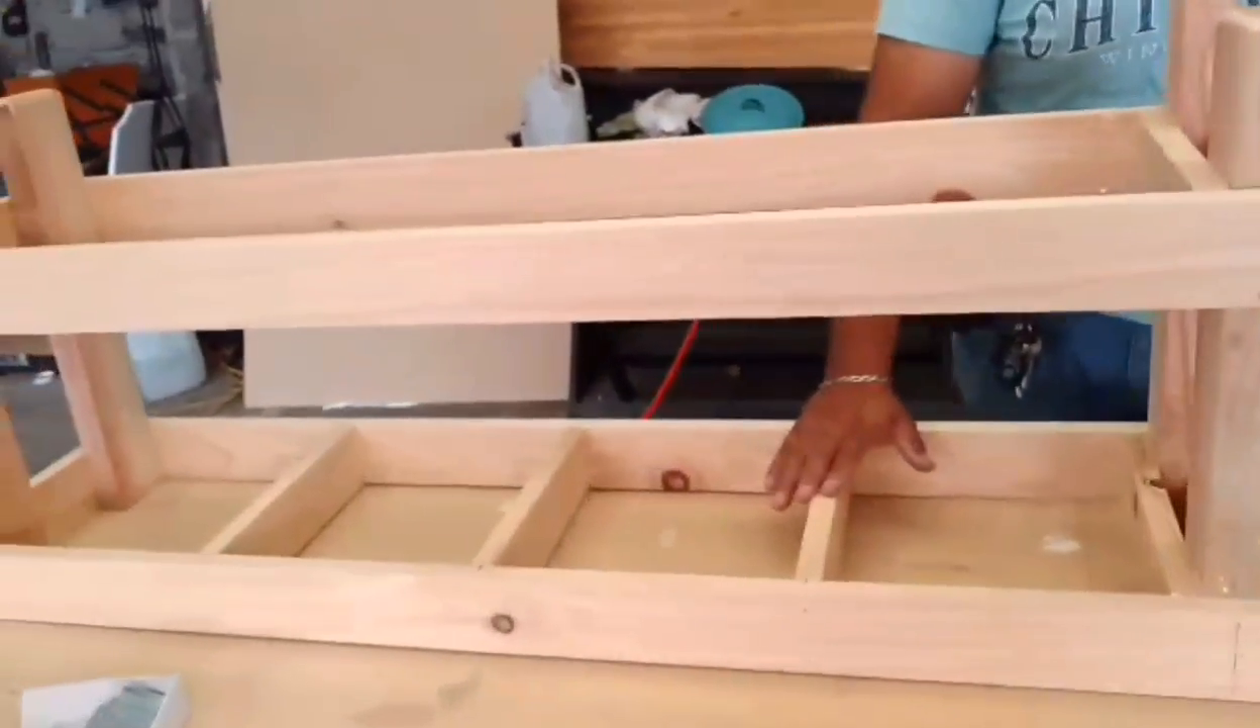Bueno ya terminamos De poner estos tres Travesaños Que son nuestros refuerzos.